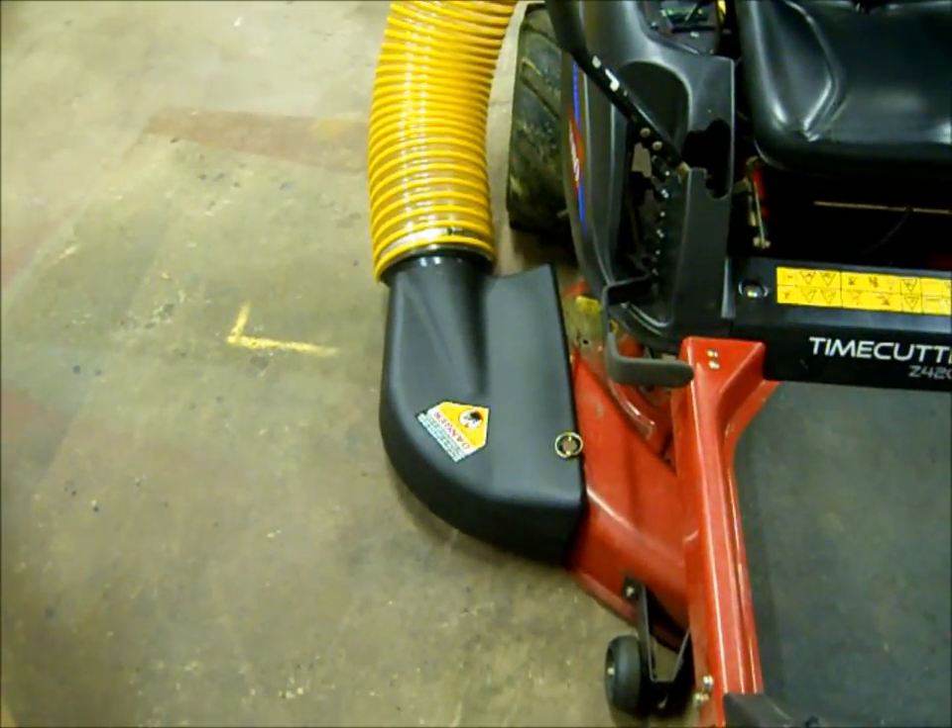So I got the deck adapter on there.